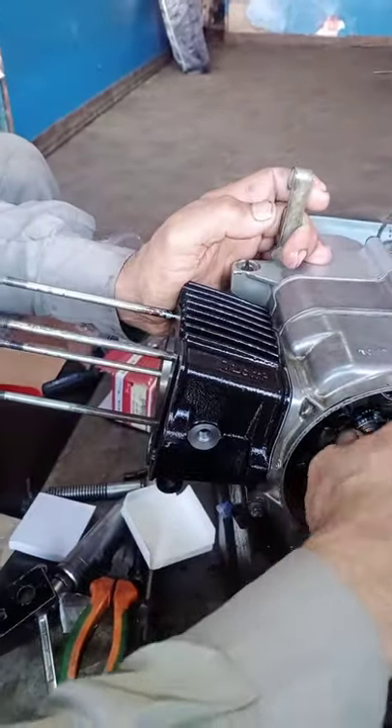یہ دیکھیں دوستو کتنی آسانی کے ساتھ جو ہے ہم نے سلنڈر کو فٹ کر دیا ہے۔